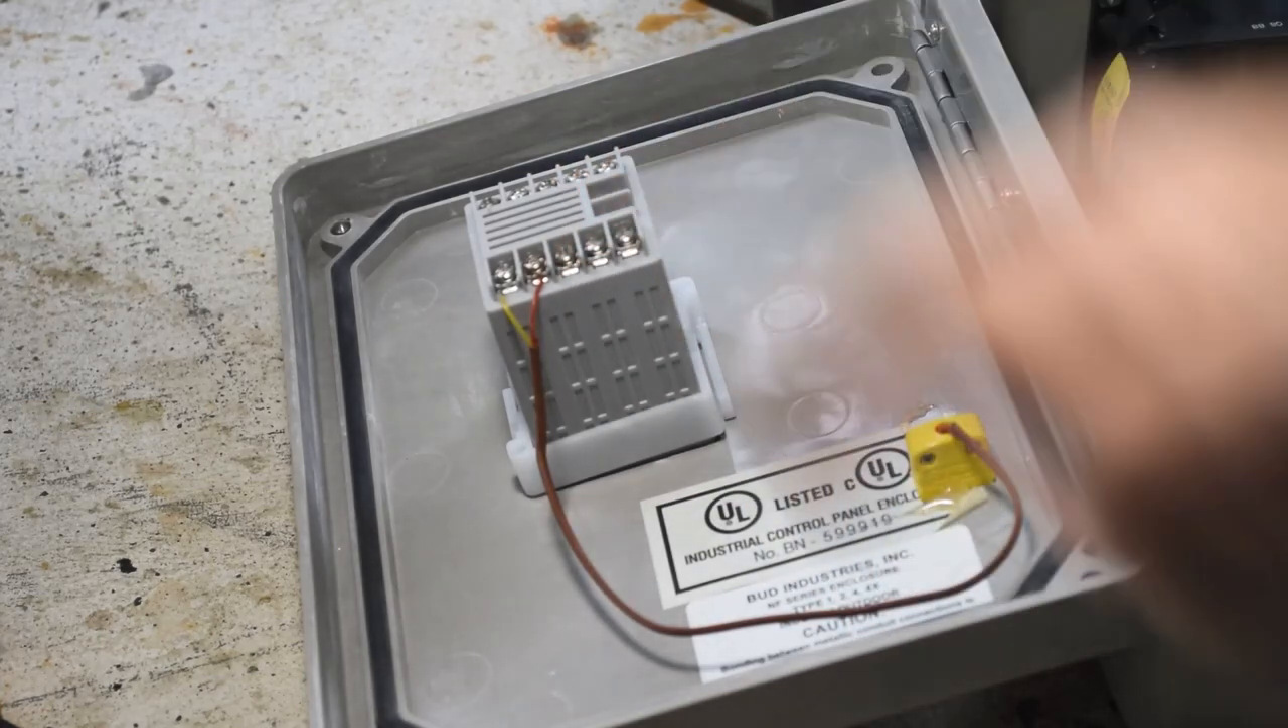I have my little thermocouple pigtail wired into the connectors on the back of the controller.